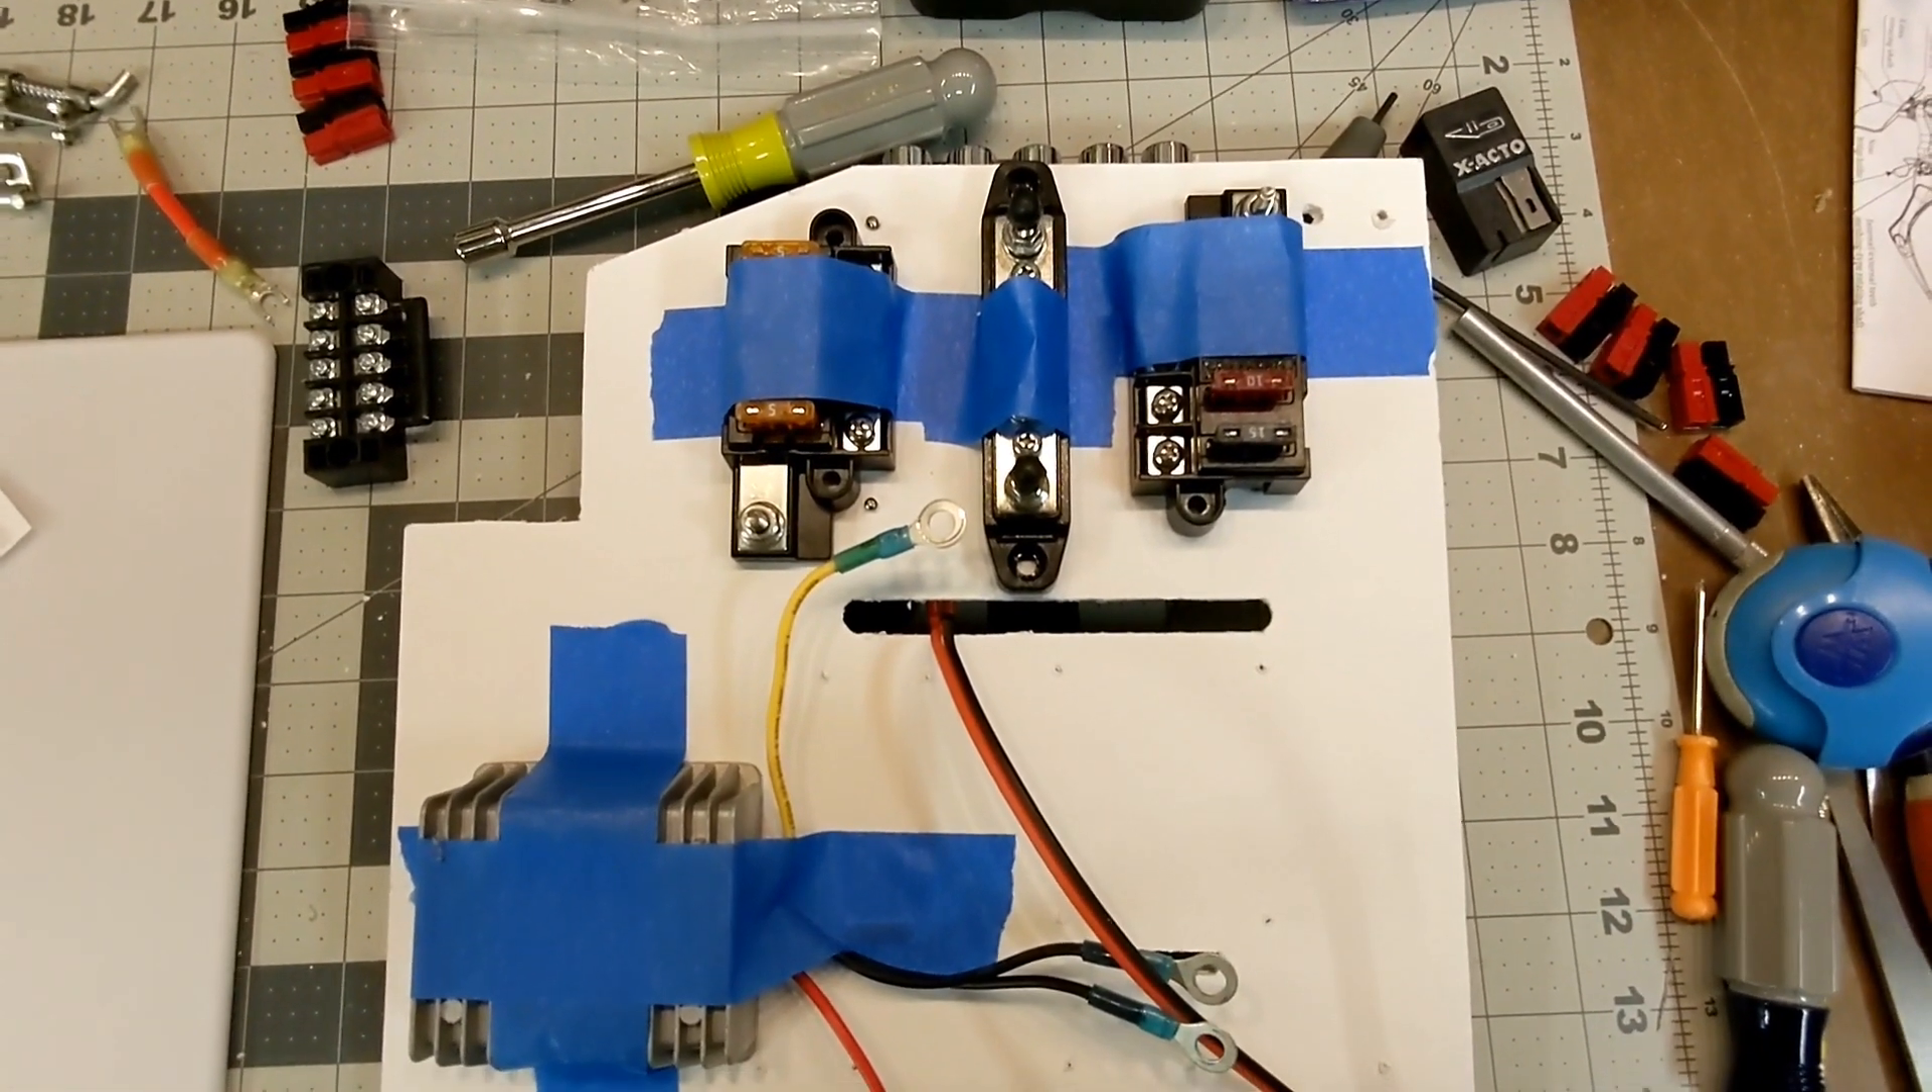On the back side, I've kind of taped into place some of the main components just as an idea of where things might go.